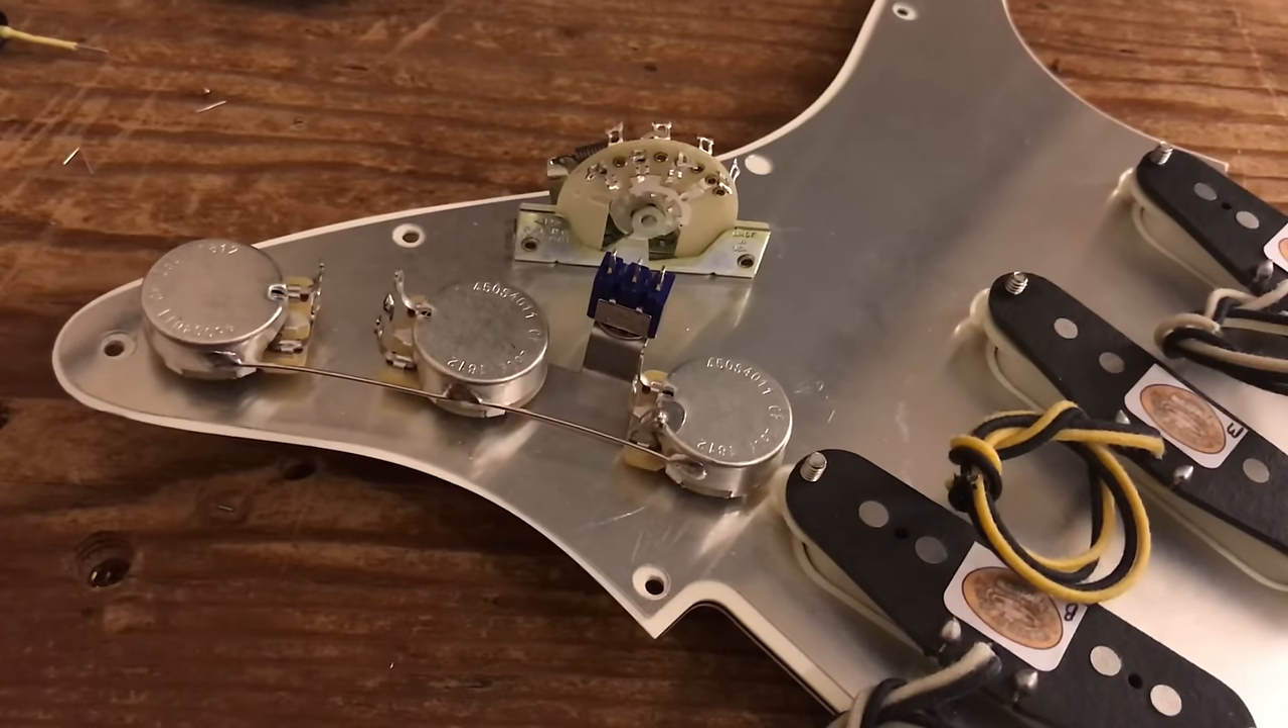All right so clearly my video editing skills need a bit more work but uh anyway as you can see now i've got the ground wire on.